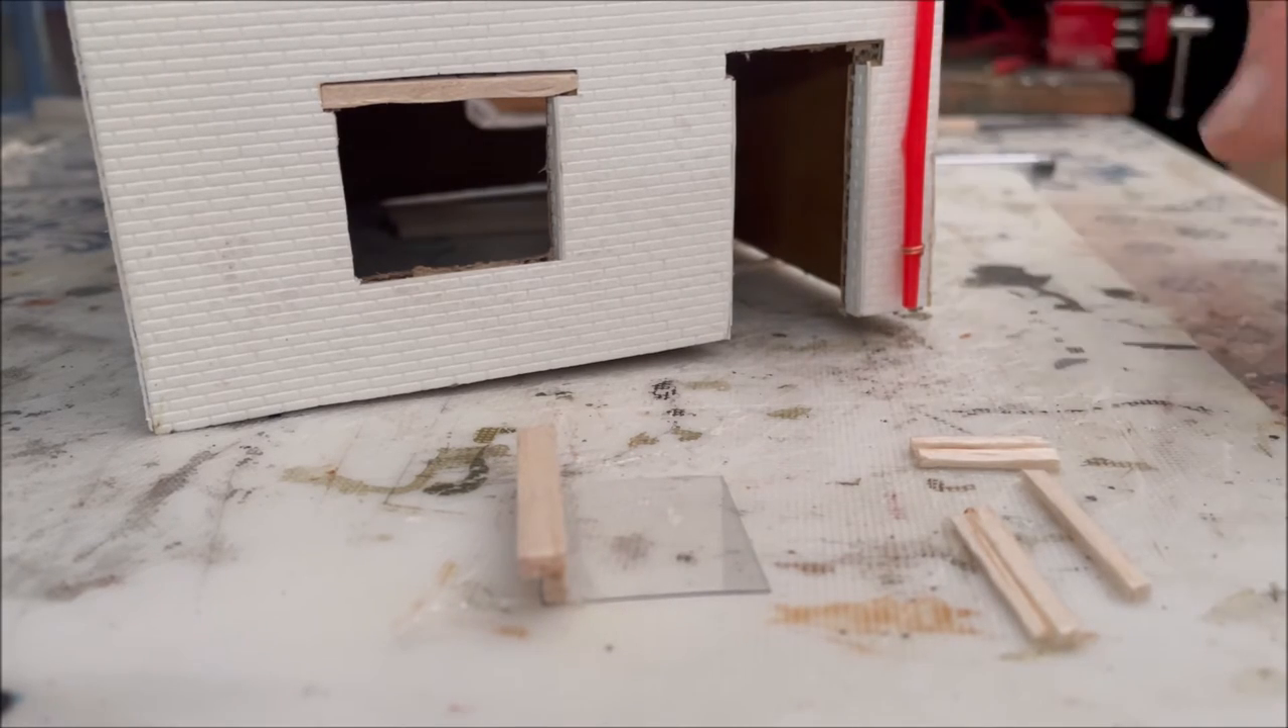The lintel has been put in that's just slots in there like that.